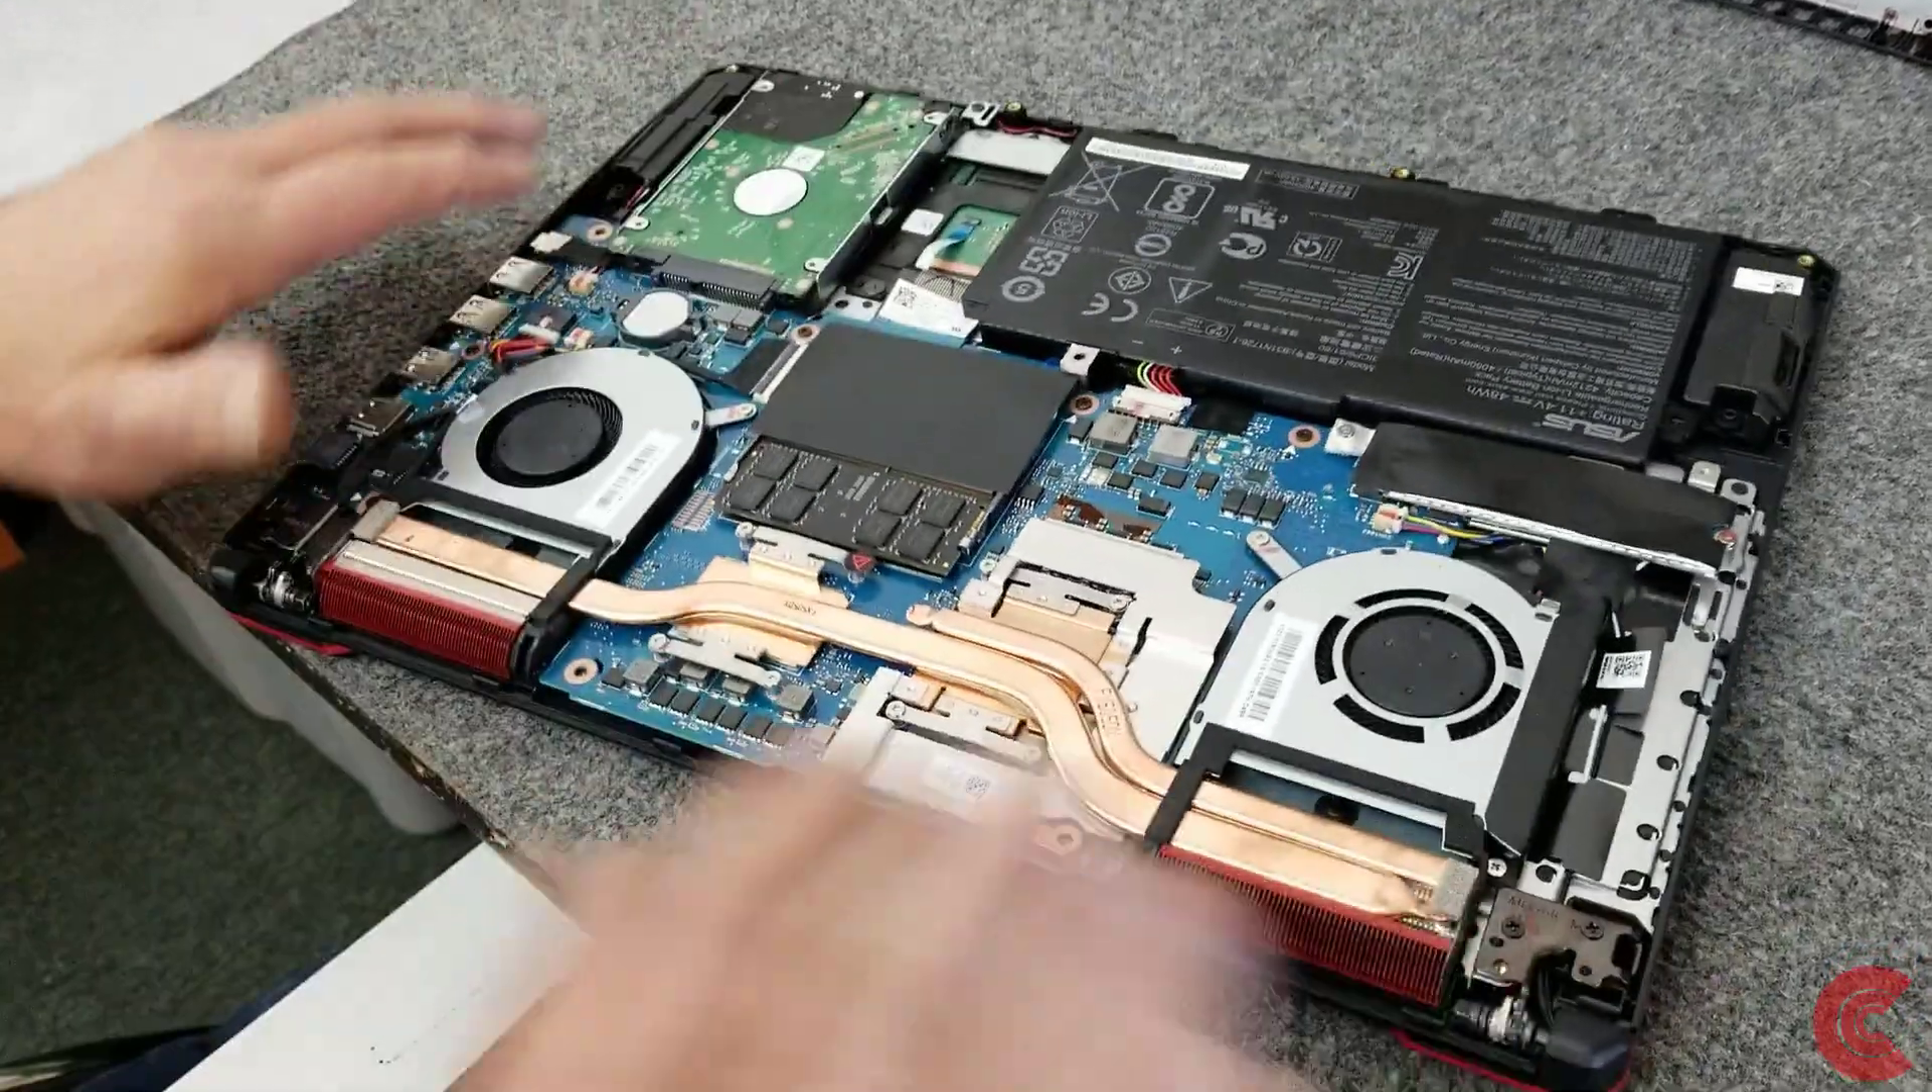So we got our hard drive installed we got our 32 gigs of ram.